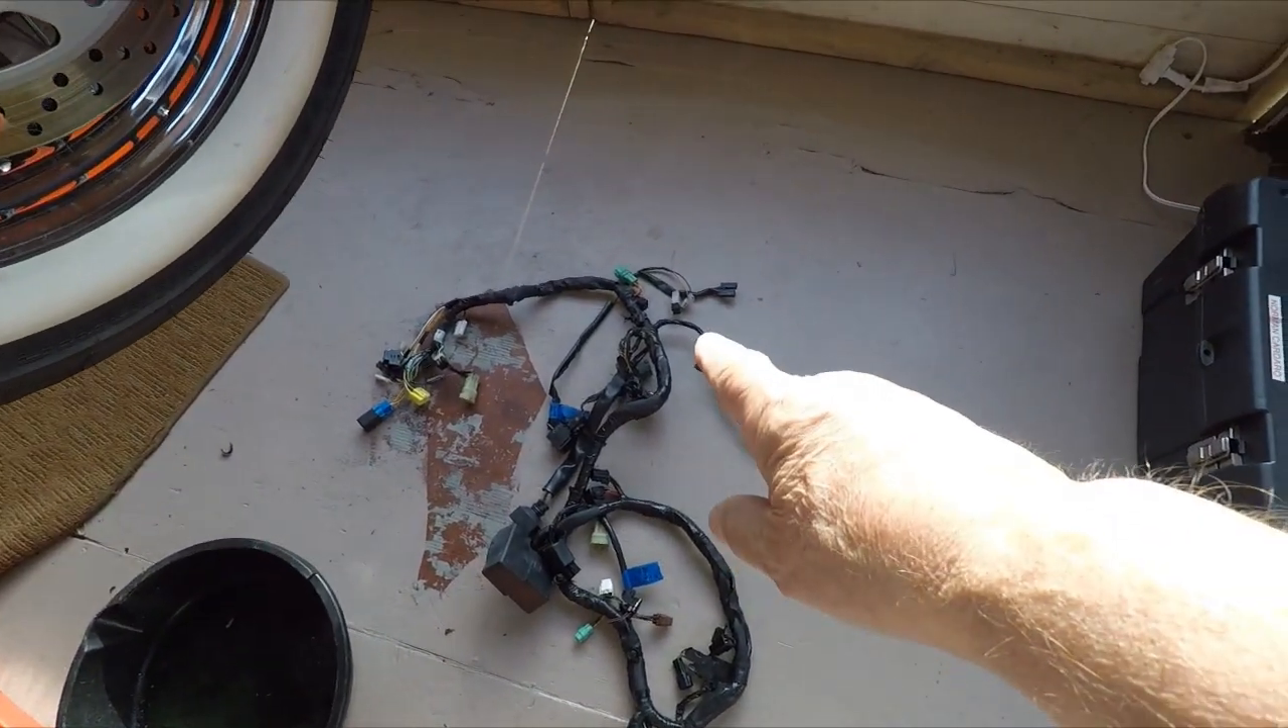I have the old wiring completely out.